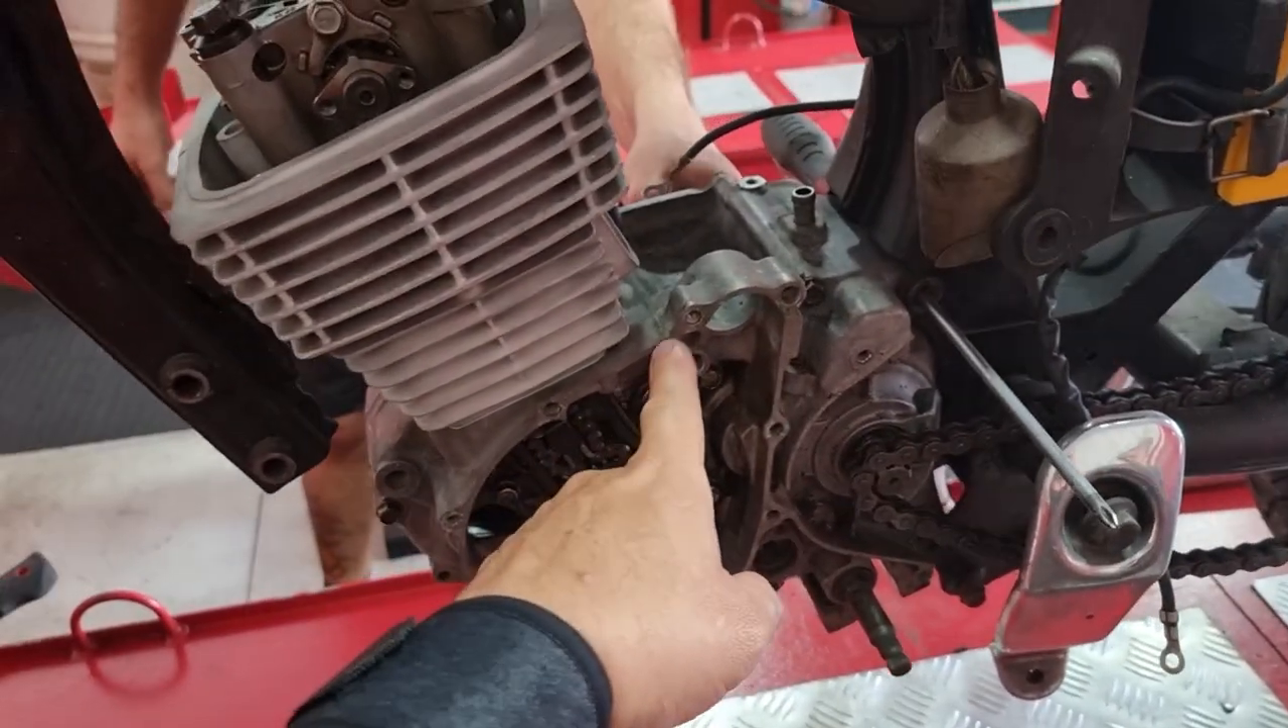O motor já tá no quadro Certo? Agora falta eu Fechar as tampas.